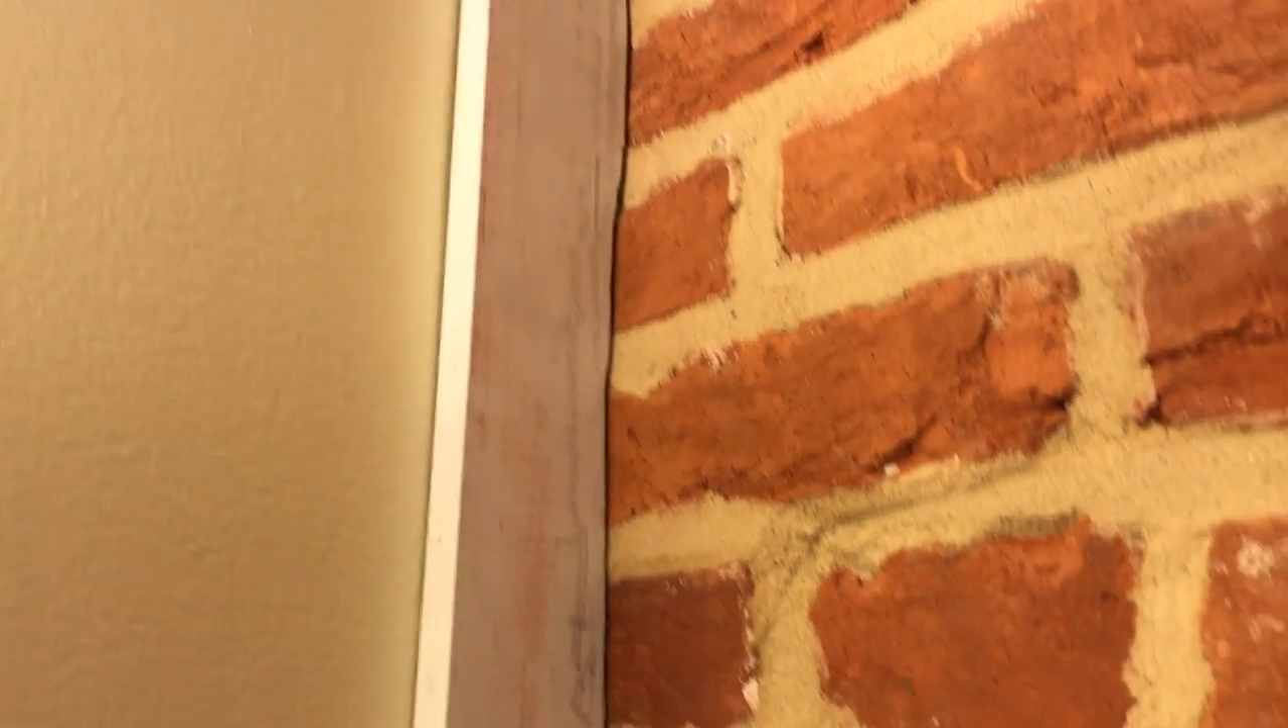Here you go there's your end result a nice tight-fitting piece of trim.